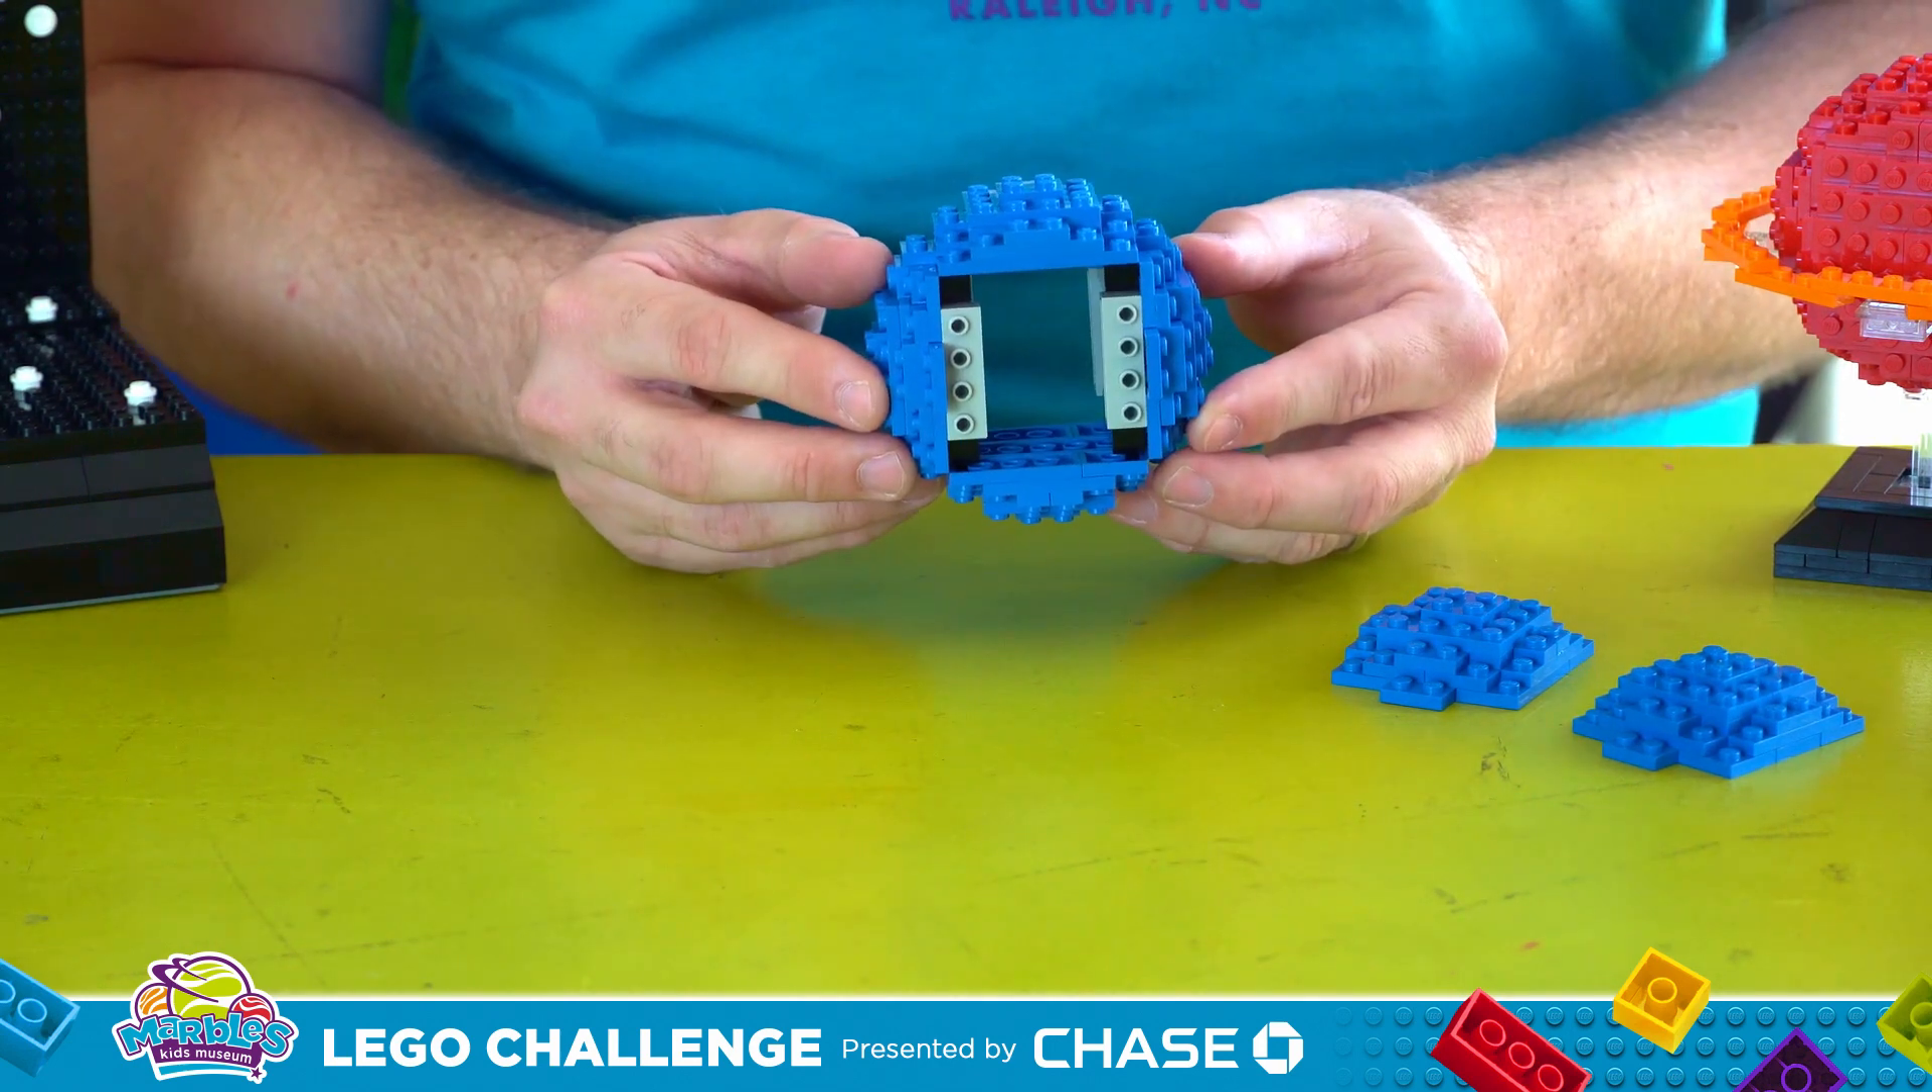Now all that's left is to attach these last two sides on the top and bottom.